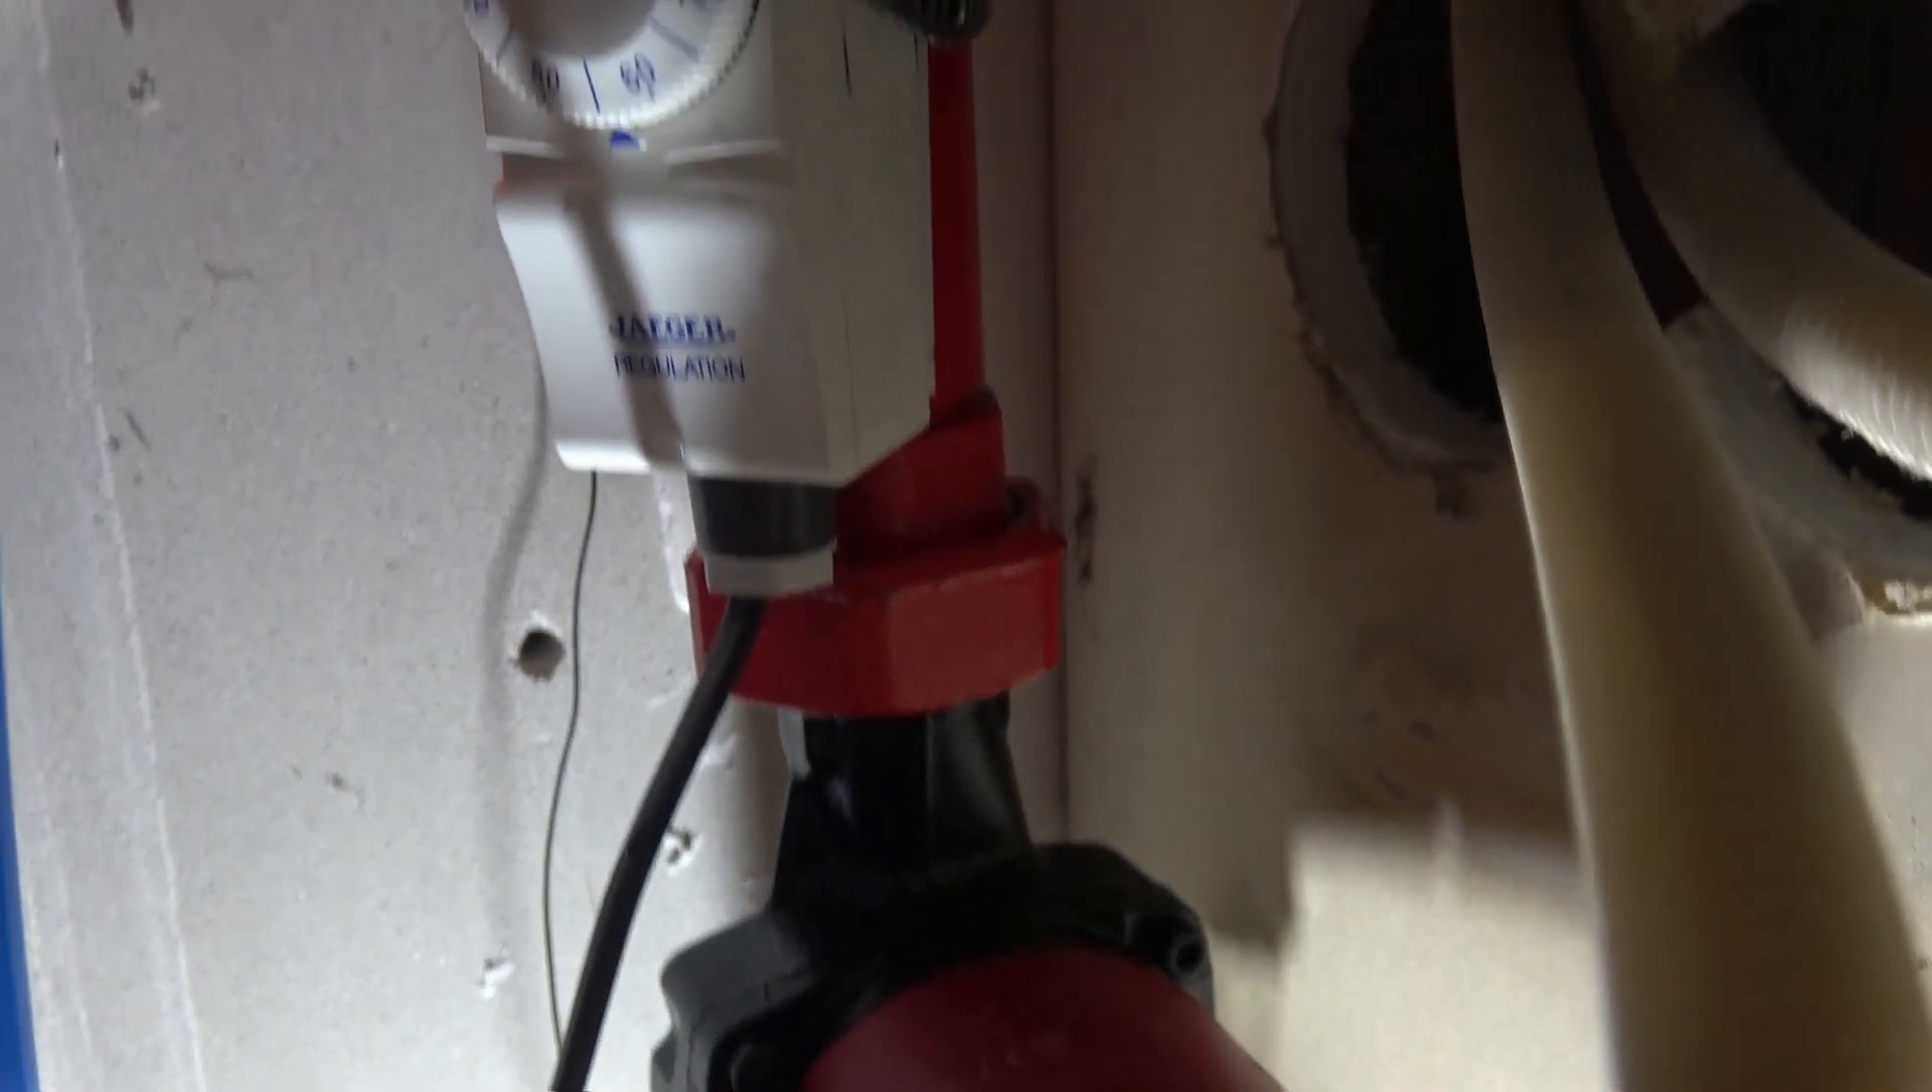De maximaal thermostaat zit er weer op.